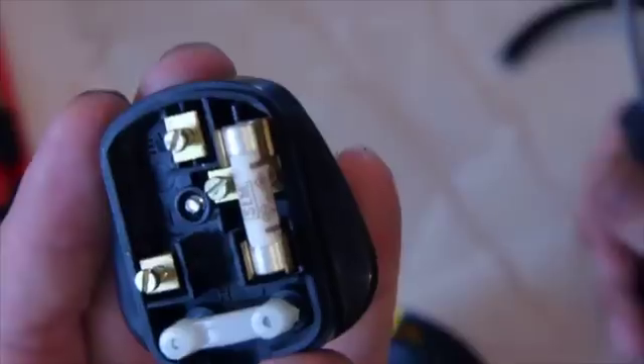Ok so with the top off you can see inside the plug we have three connection points here, here and here.